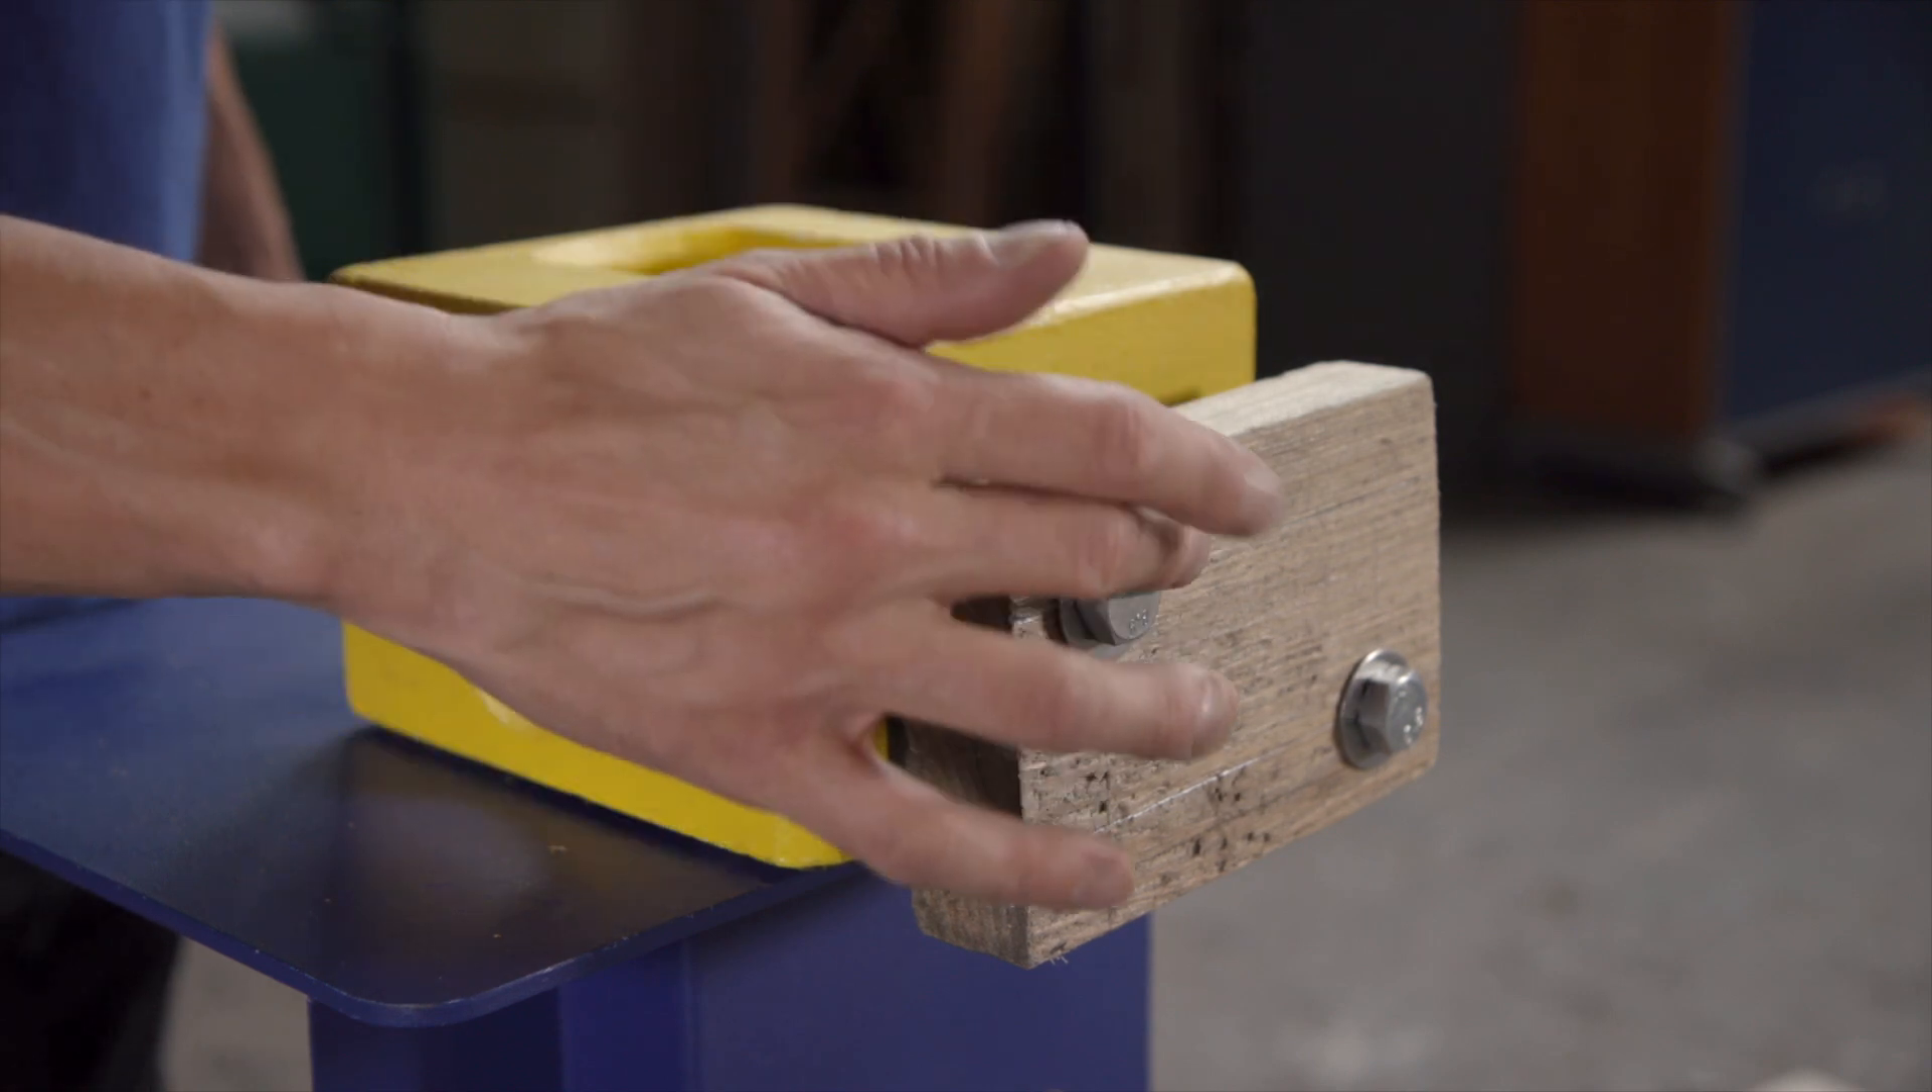As you can see this leaves the heads of the set screws standing proud of the timber.